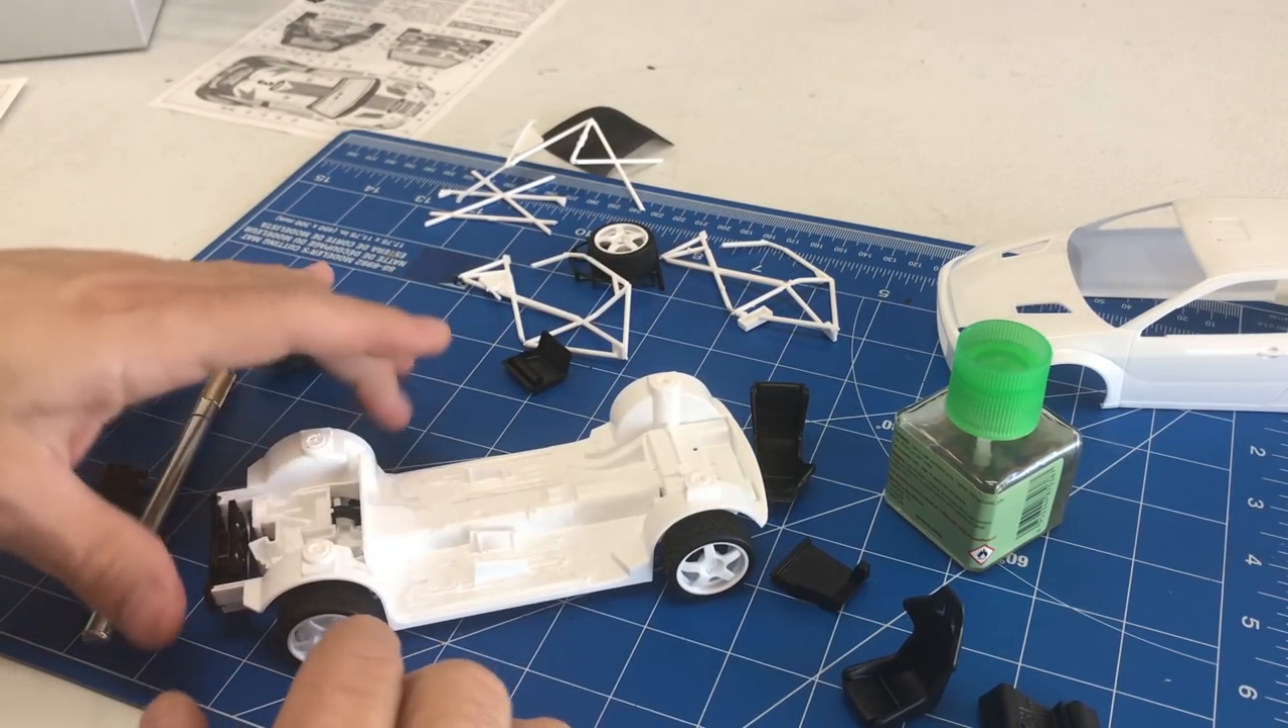So, we have the, the whole lower chassis assembled right now.